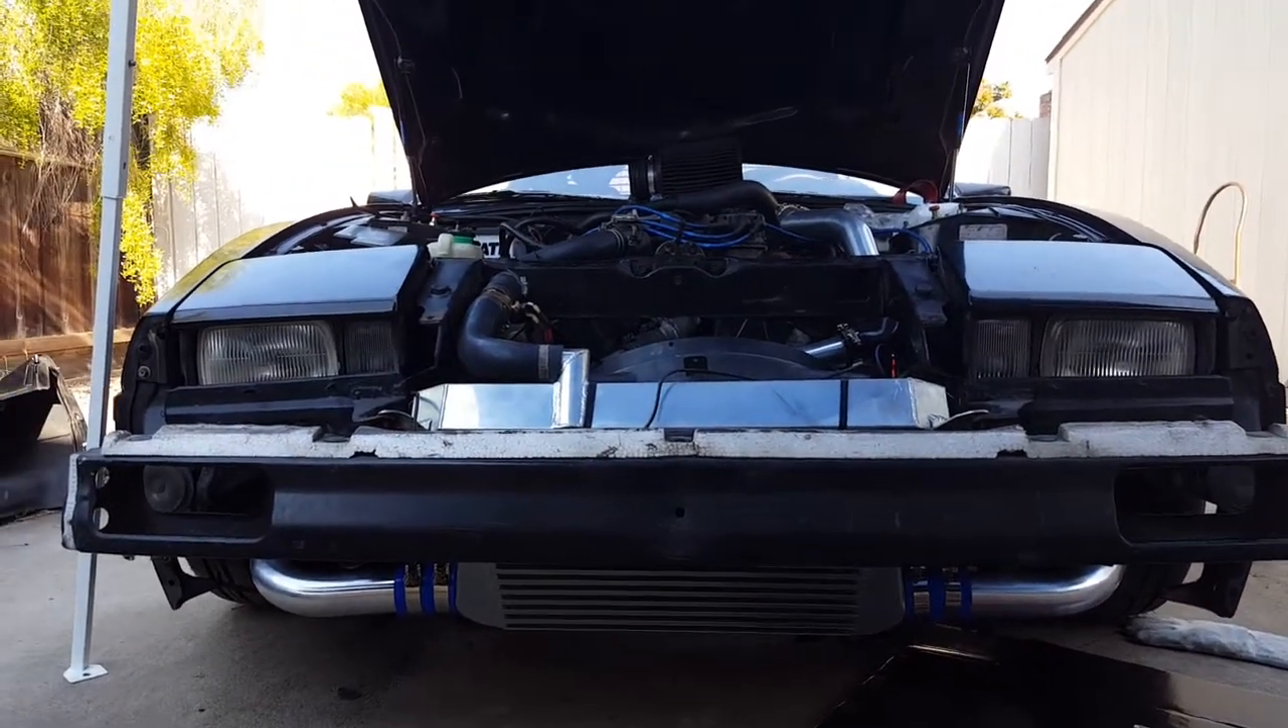Hey guys, I just finished installing the intercooler on my 1986 300ZX Turbo.